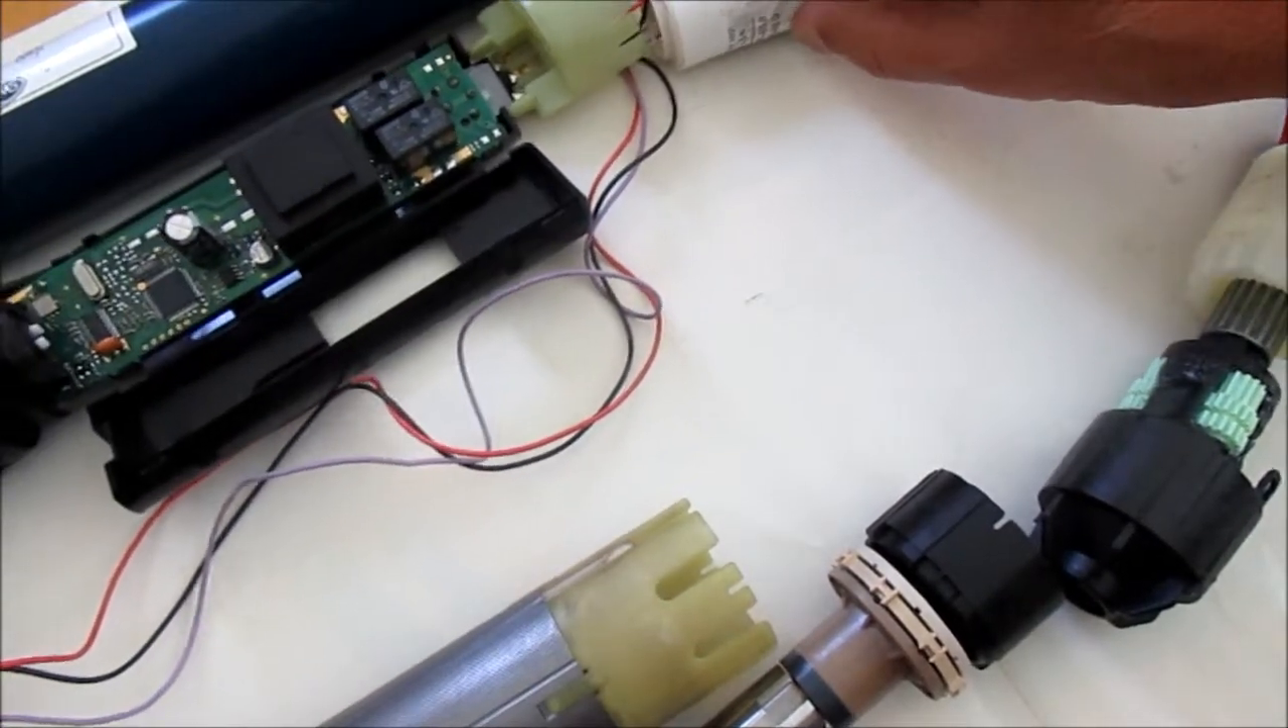Okay so finally I've got the whole thing. The whole motor apart.